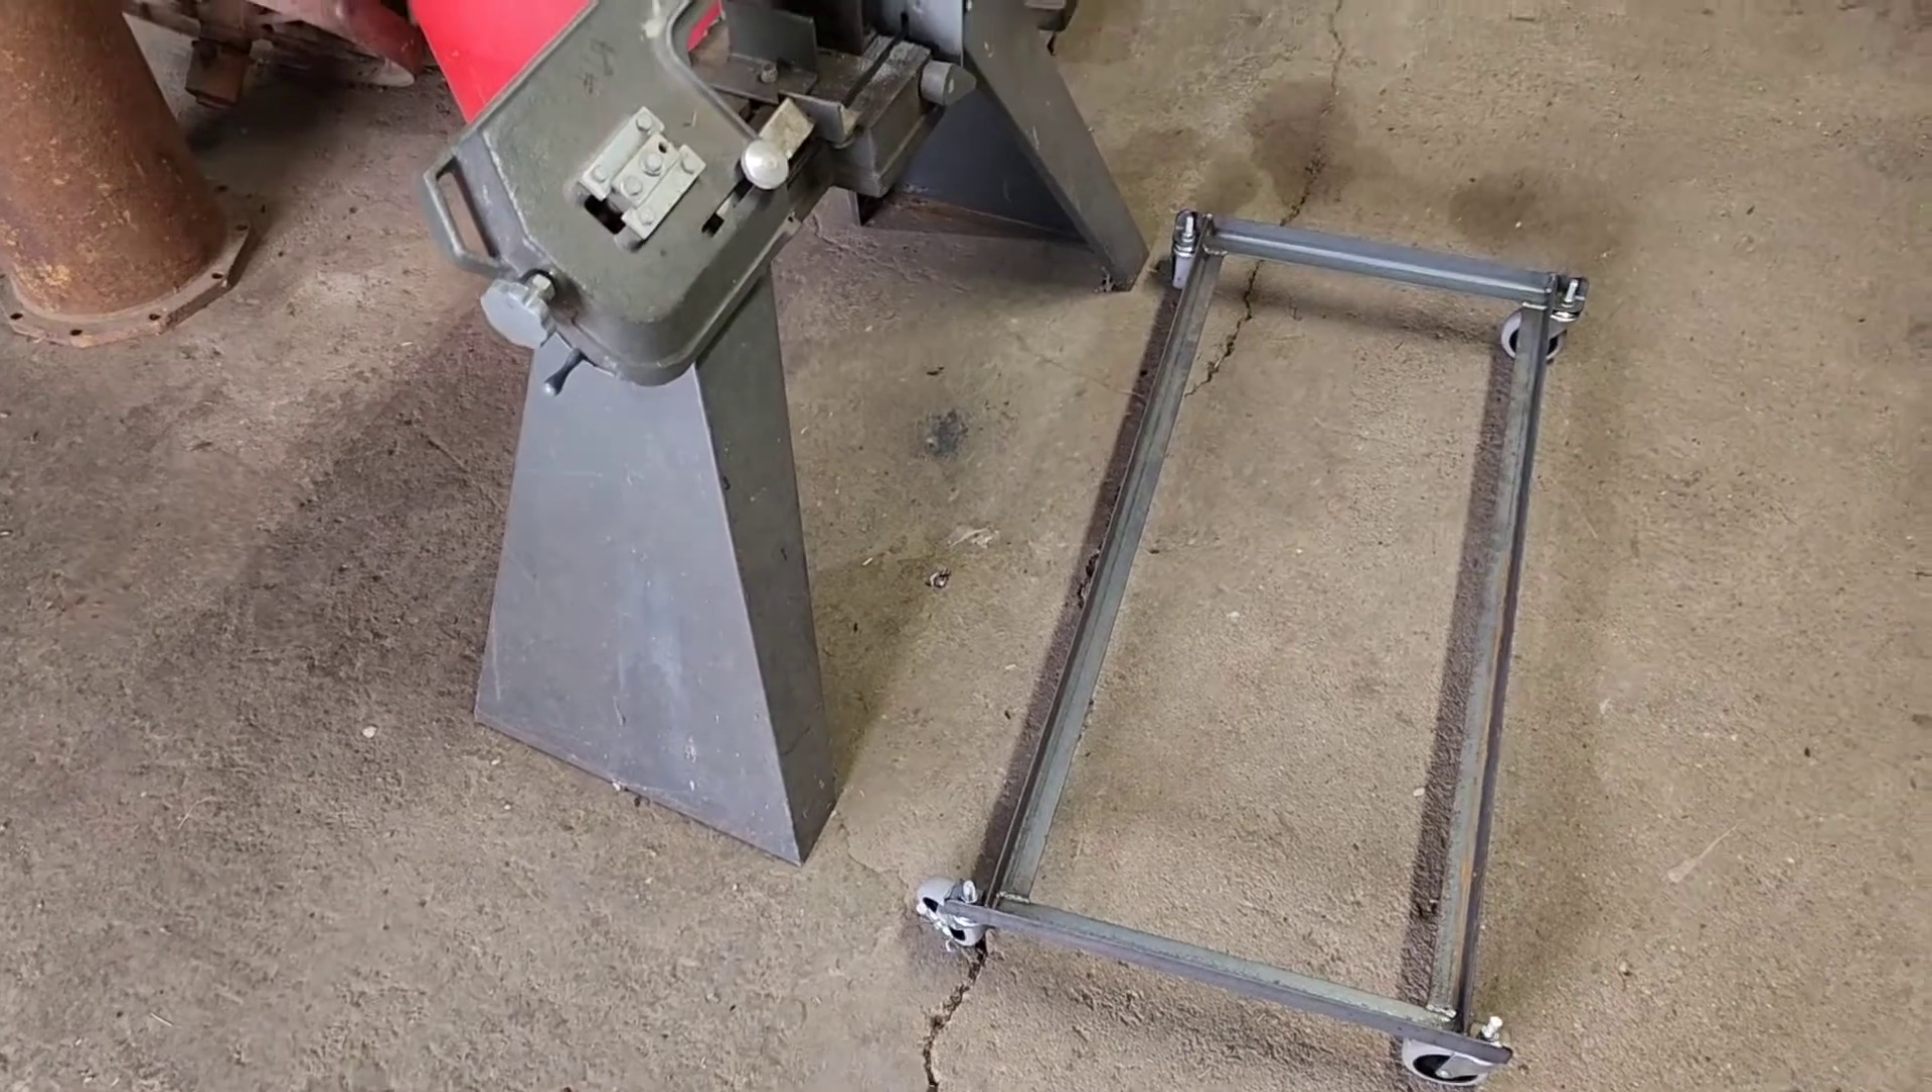All right, we got it all cleaned up and done. Got the wheels put on.